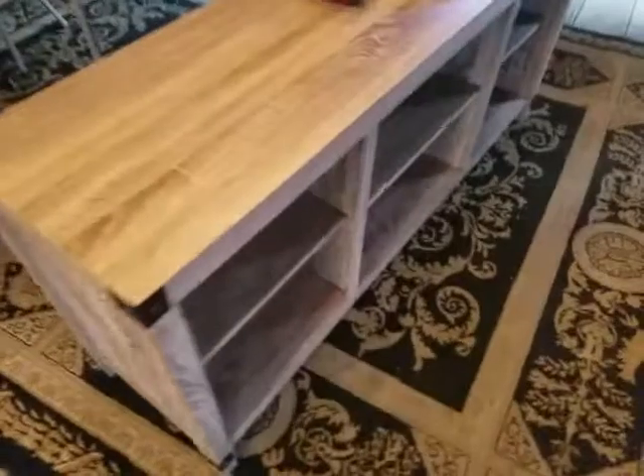Well, I've been going at this now for about 45 minutes and all I have left to put on is the doors.